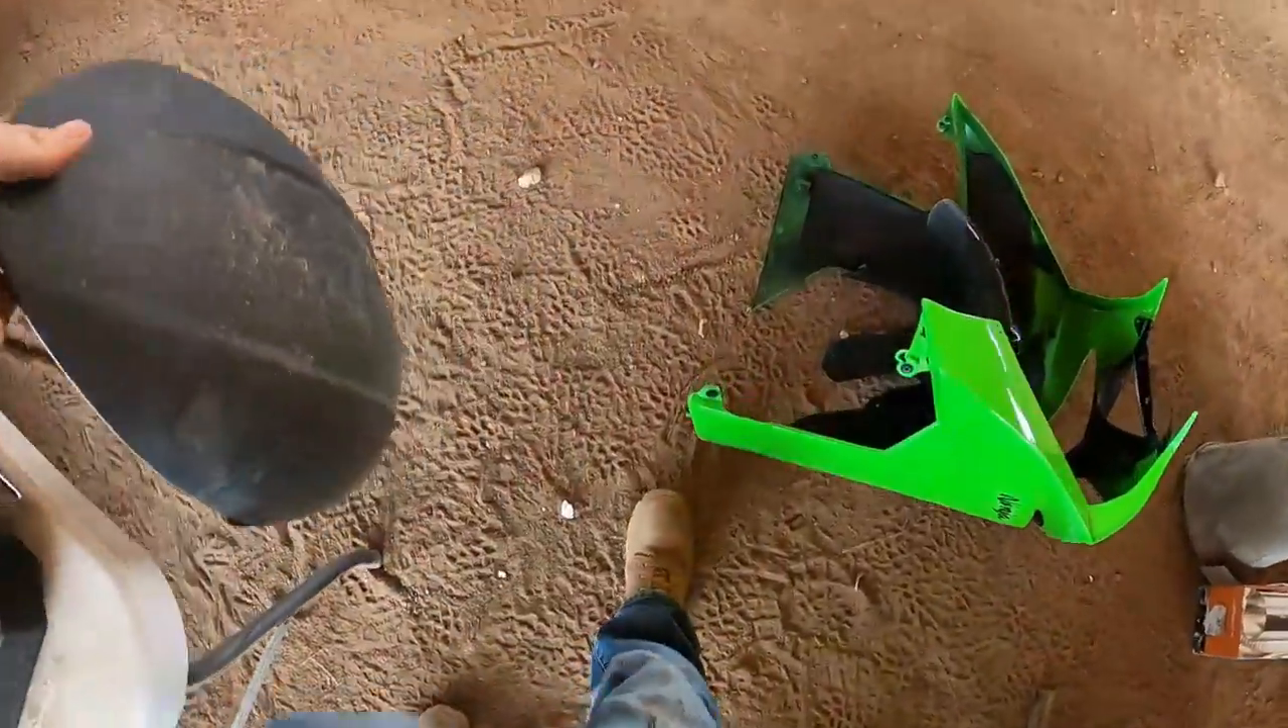There we go got the old dirty tire hugger off.